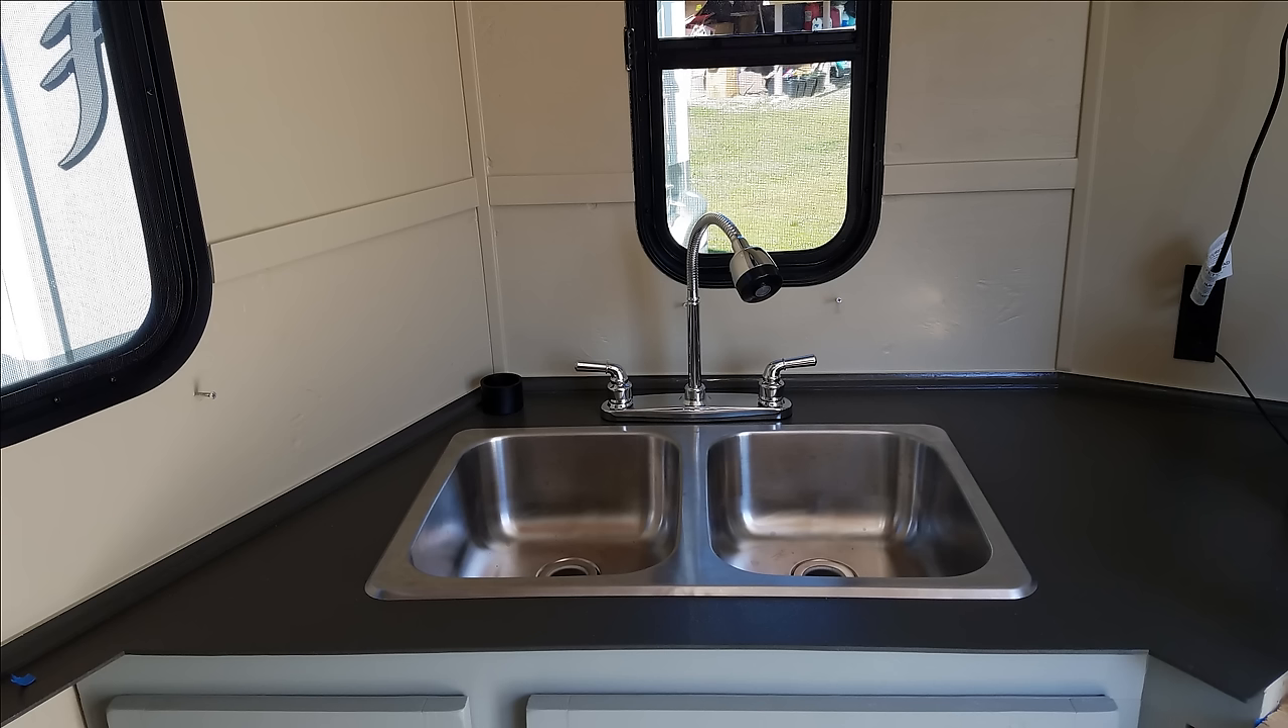Sink installed finally.